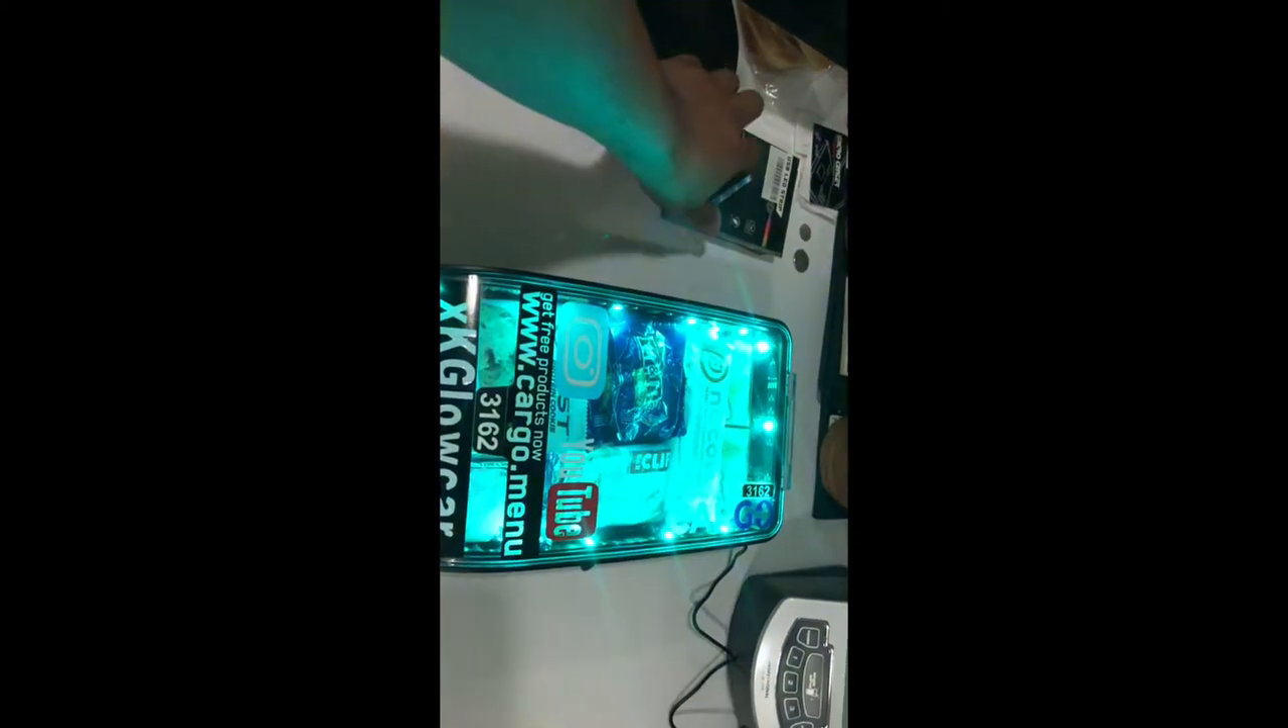Okay so now I'm done I put in the lights.